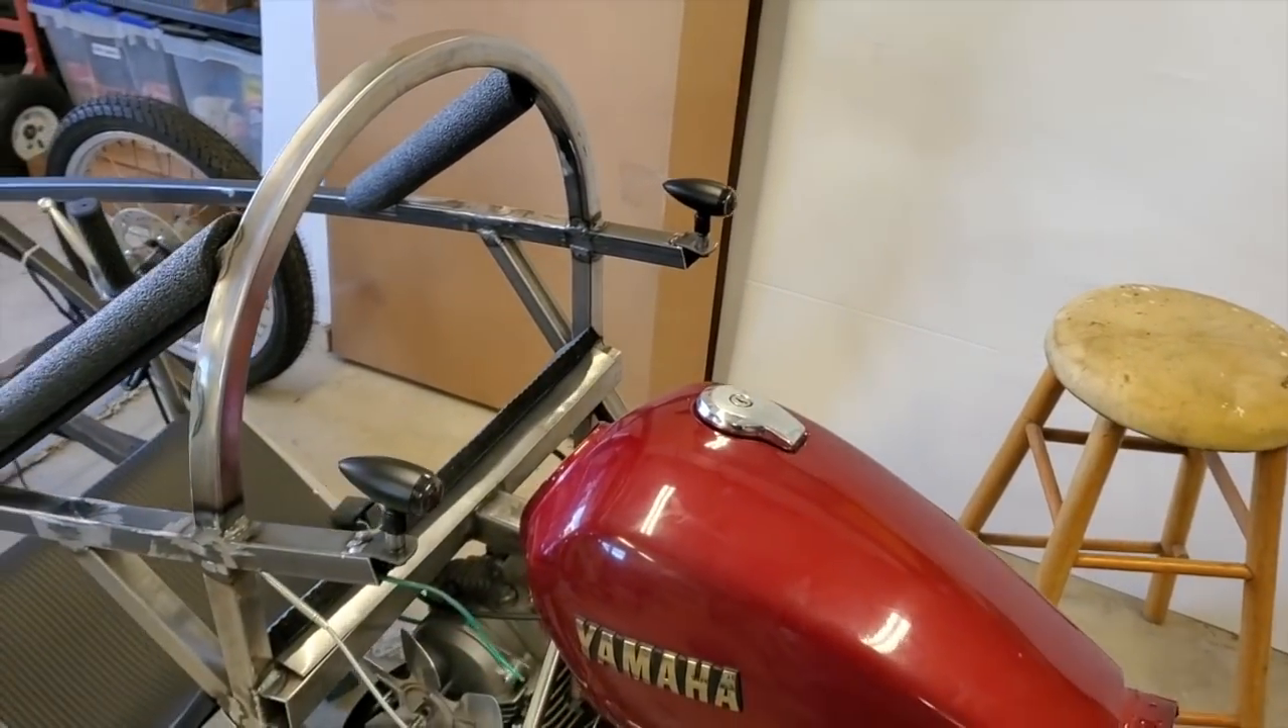Okay i got my little bullet turn signals attached there you go still gotta hook them up on this end but just wanted to show you the seat here.